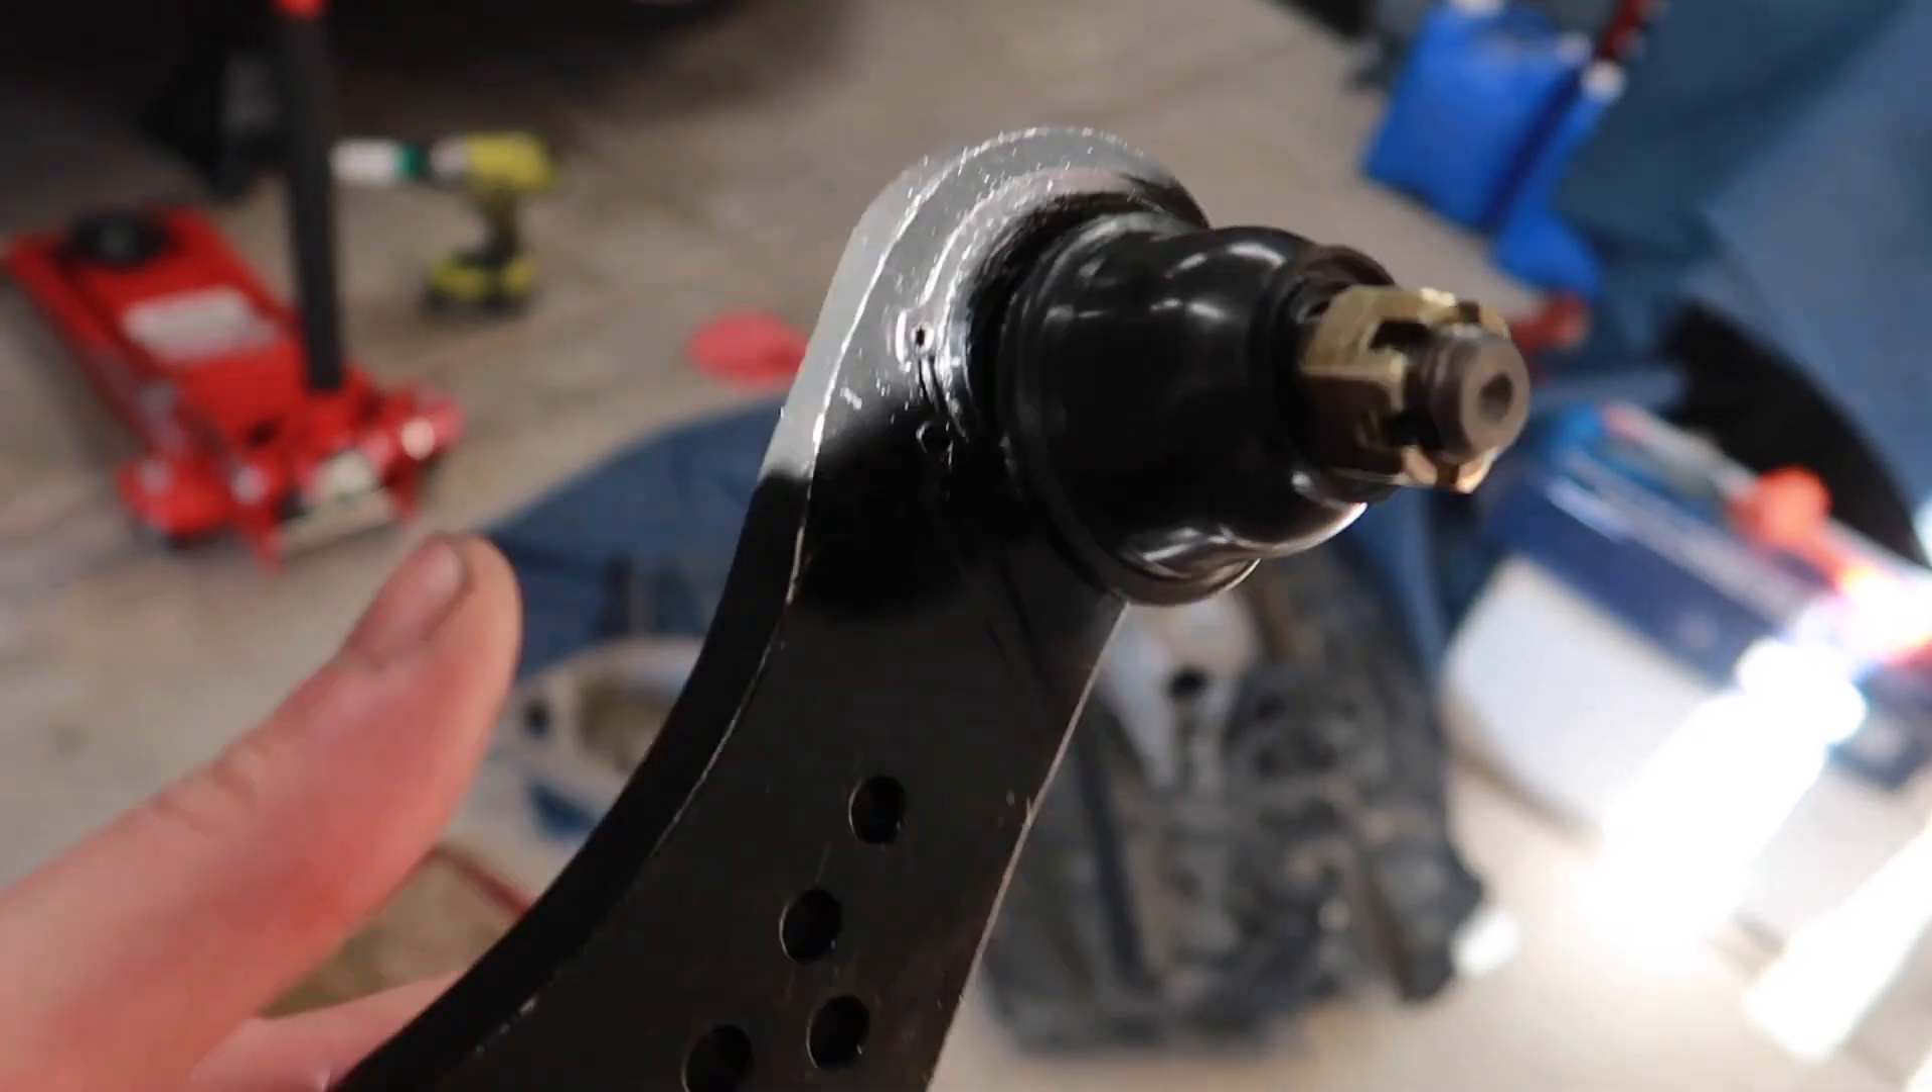We got the ball joint pressed in. Nice and bottomed out.